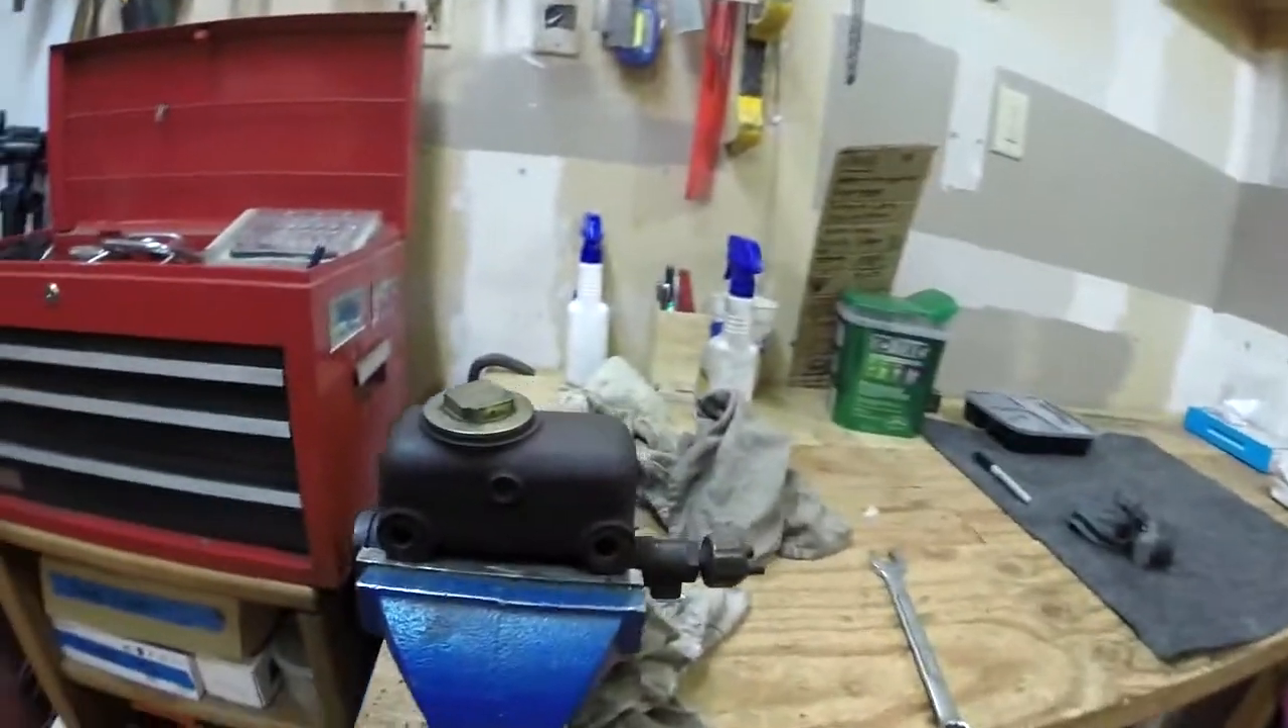Alright, I got the master cylinder off, and it was as much of a struggle as I thought it would be.